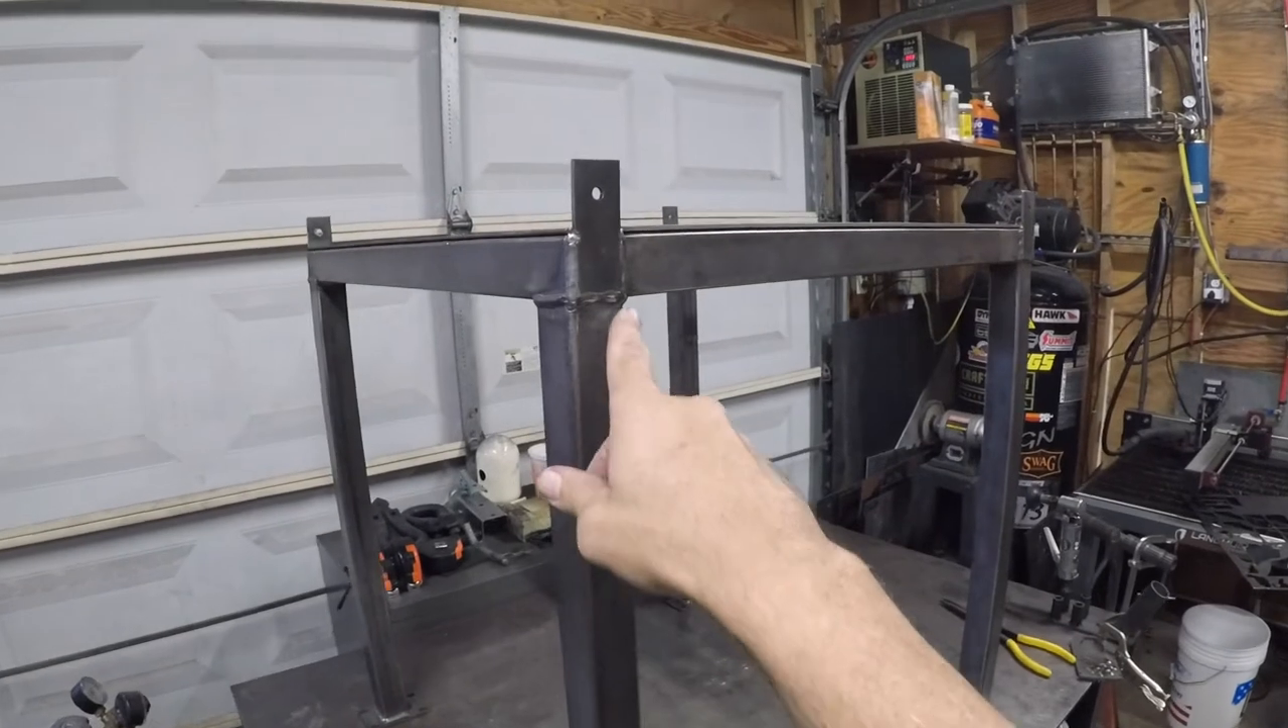The welding is all finished I got those little tabs welded onto the four corners so this will be like the front or the back whatever and then the sides will screw into the side walls of the oven.